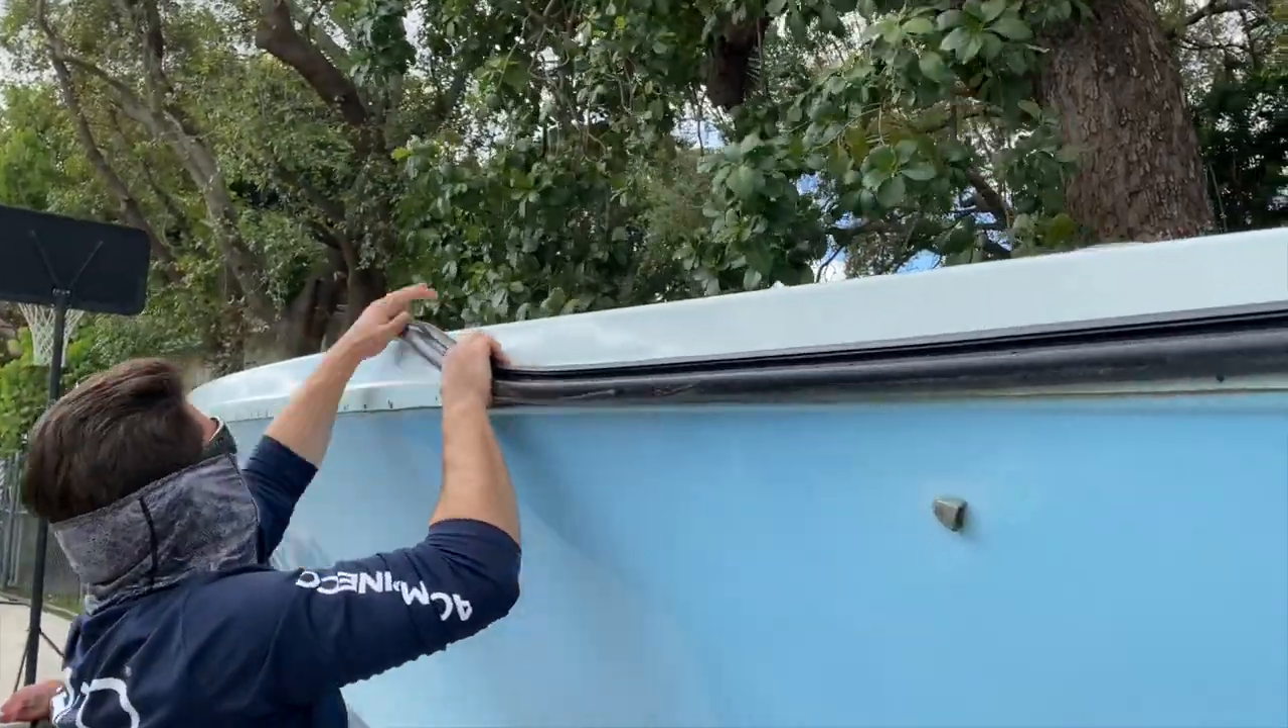You can see here the rub rail is still far from its final resting place.